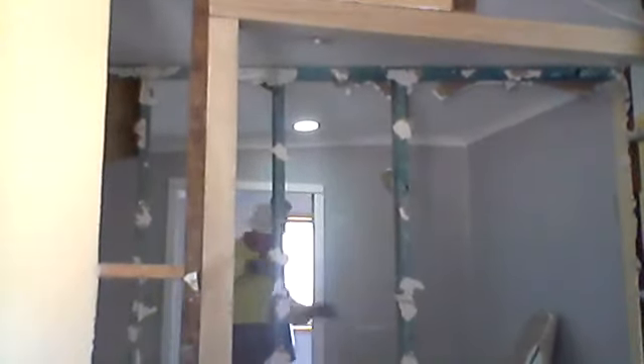As you can see we've broken through that wall, that false wall that was there.